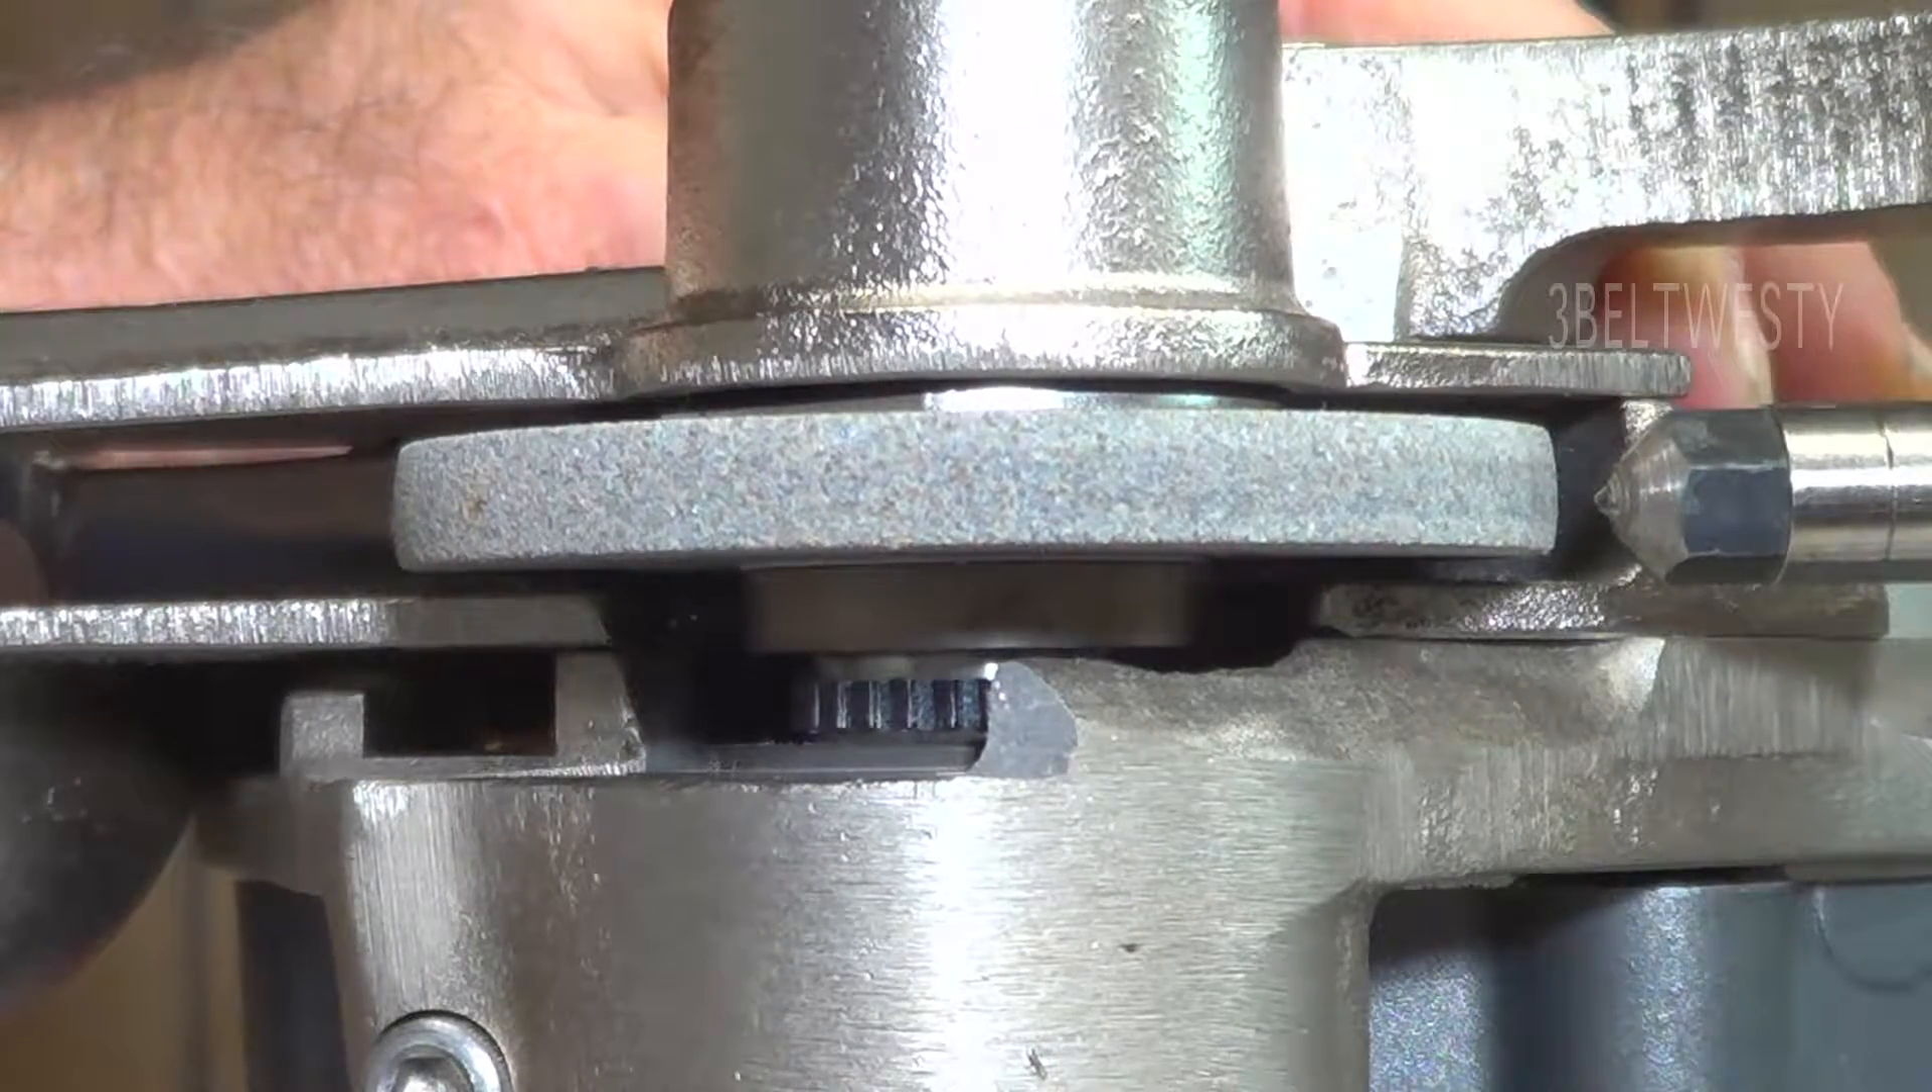Now when I put the diamond dresser on here it lo and behold will hit the equator of the grind wheel just where it should be.